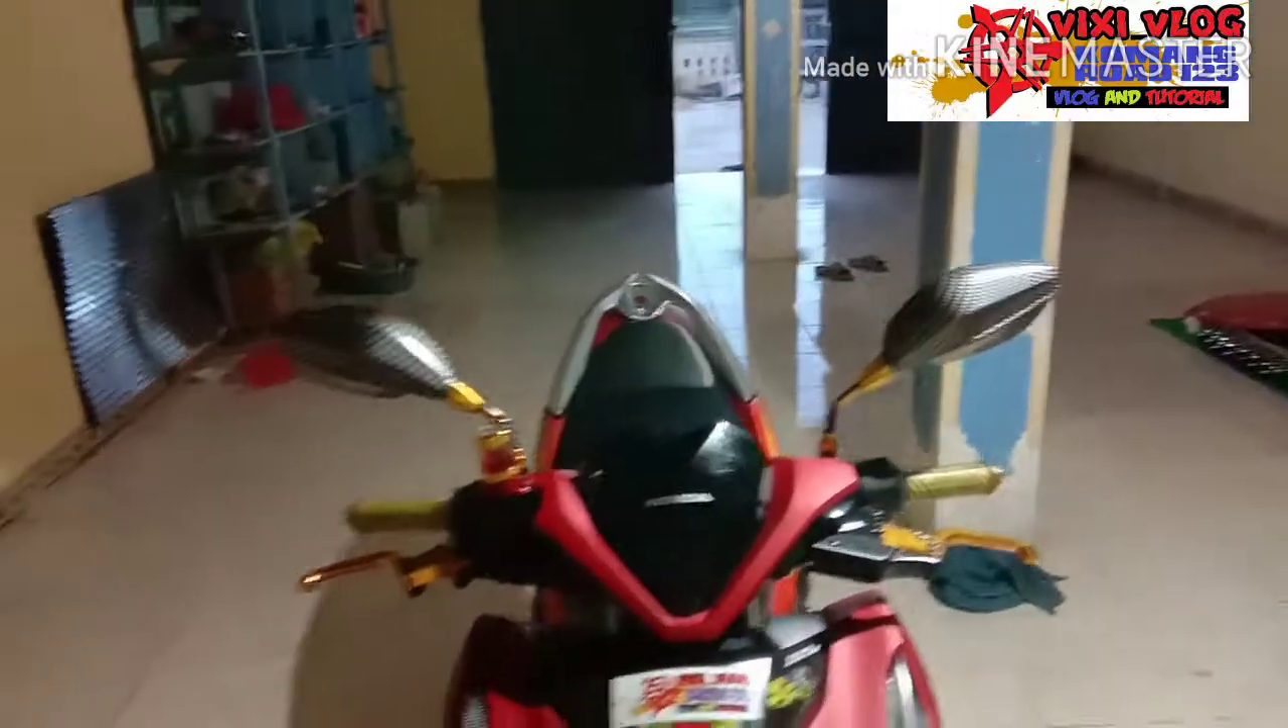Ini dia hasilnya Spion sudah terpasang.